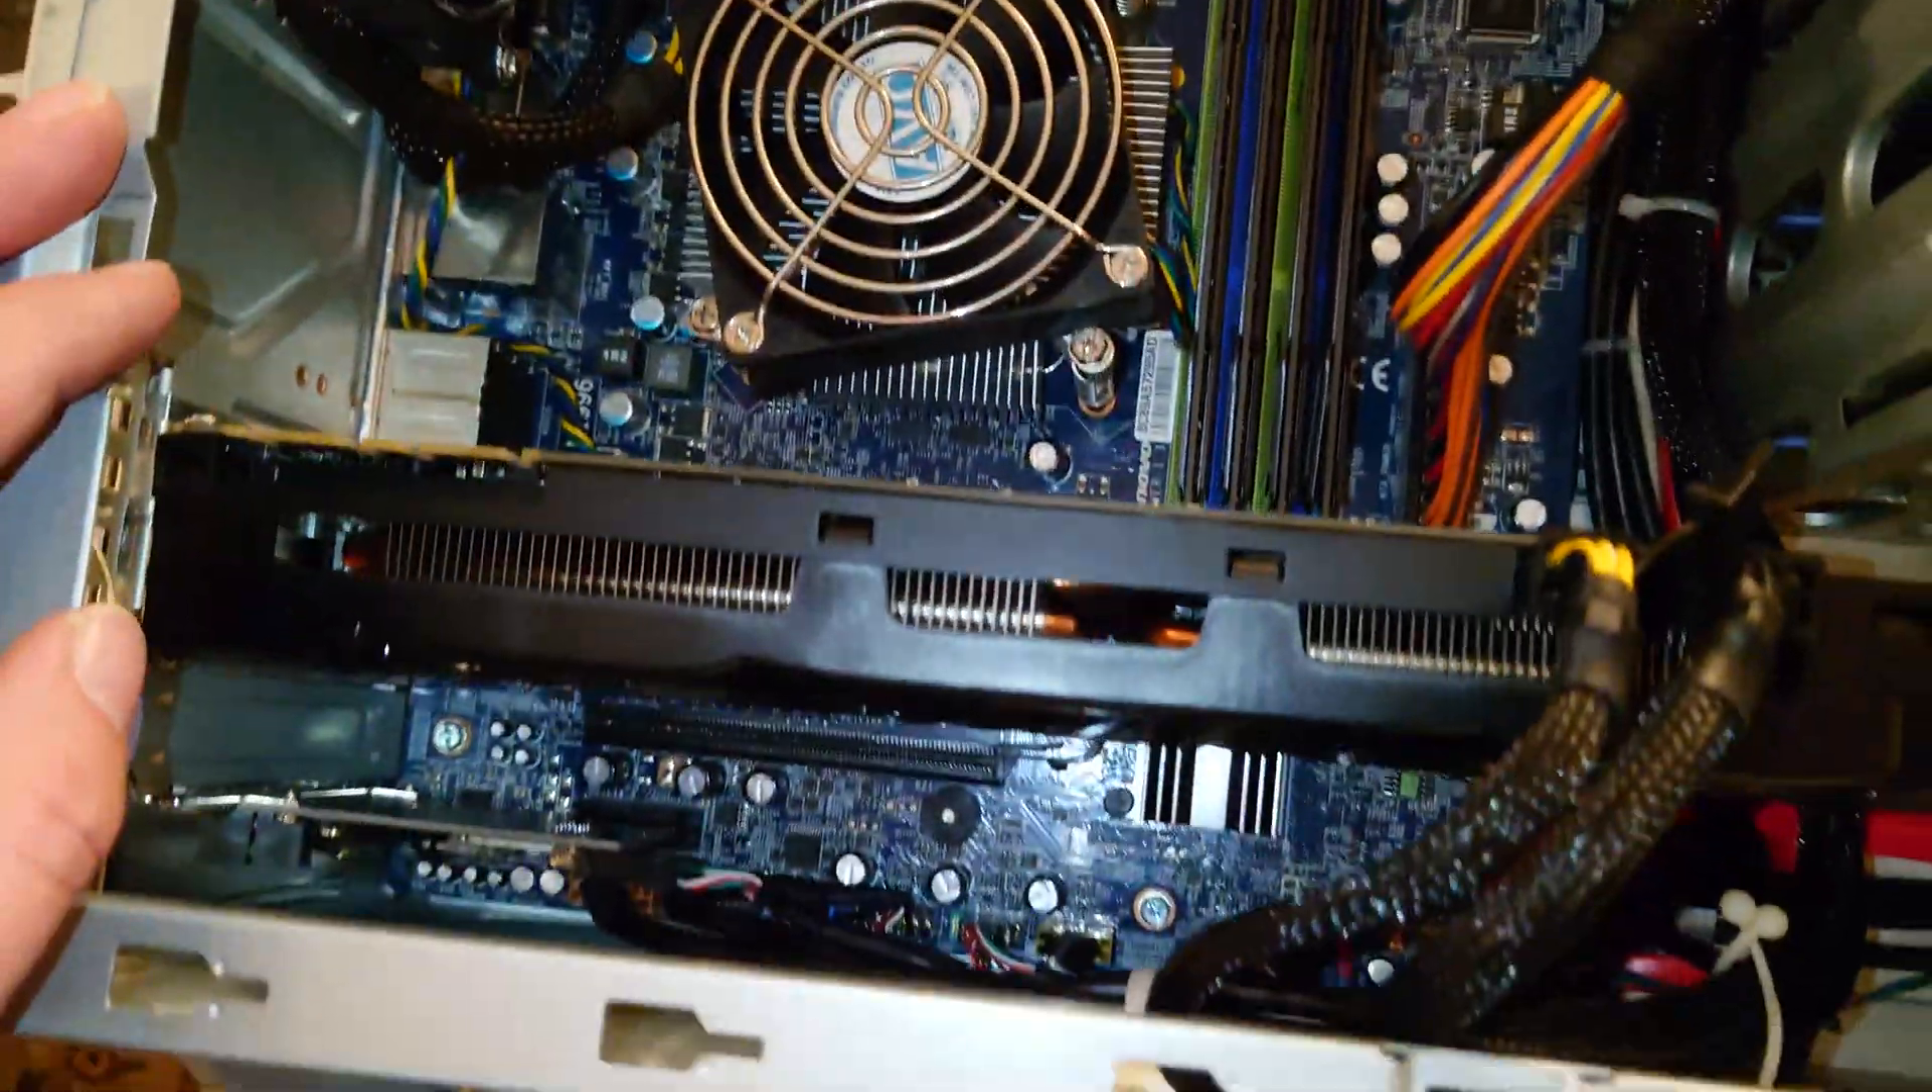I have our GTX 770 installed, 770 GTX, however it goes in this generation.